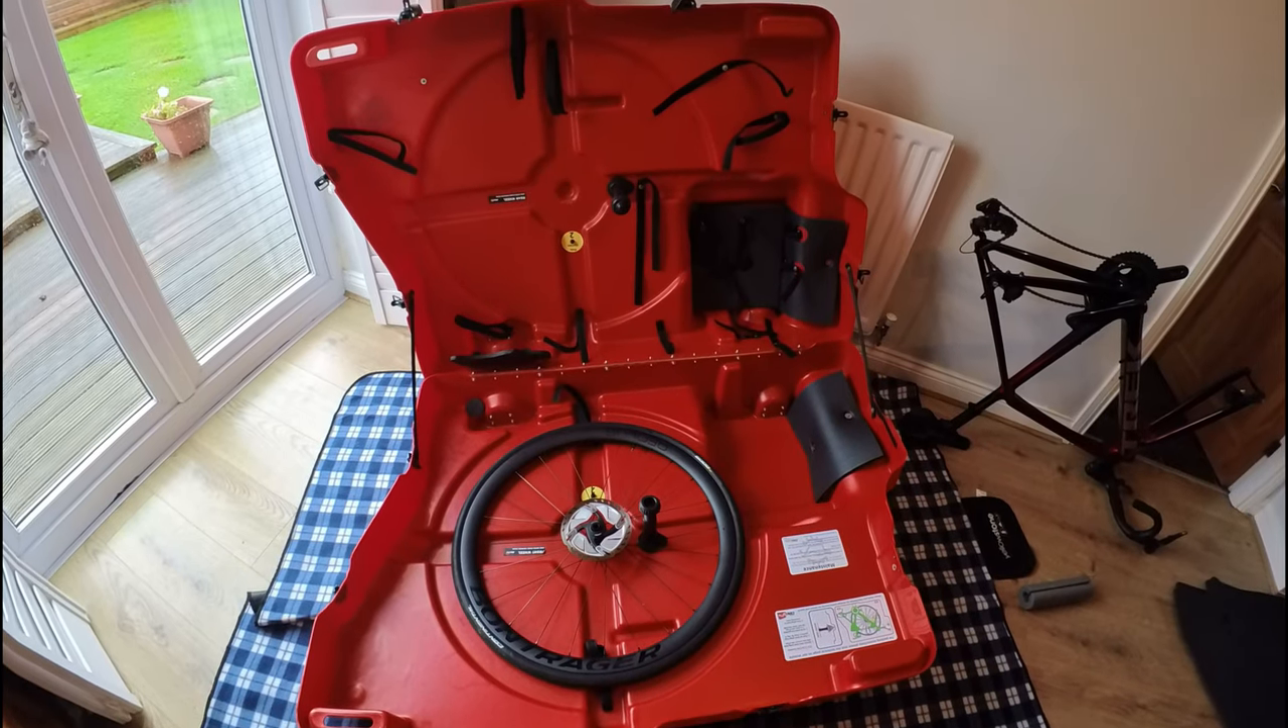You can see the front wheel in the bottom part there and i've yet to put the back wheel in the back and then they're separated by a piece of foam.